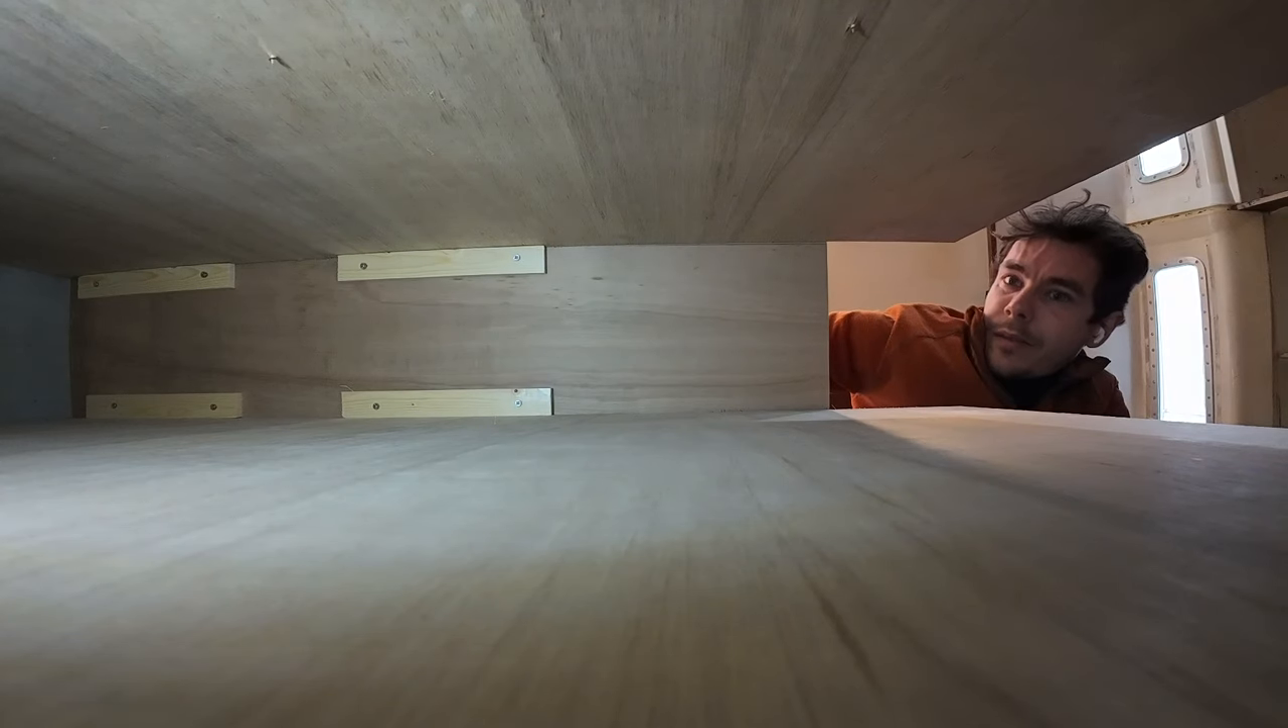I very carefully put in these guides down here. It took a couple of bits of bashing but actually they were in first time.